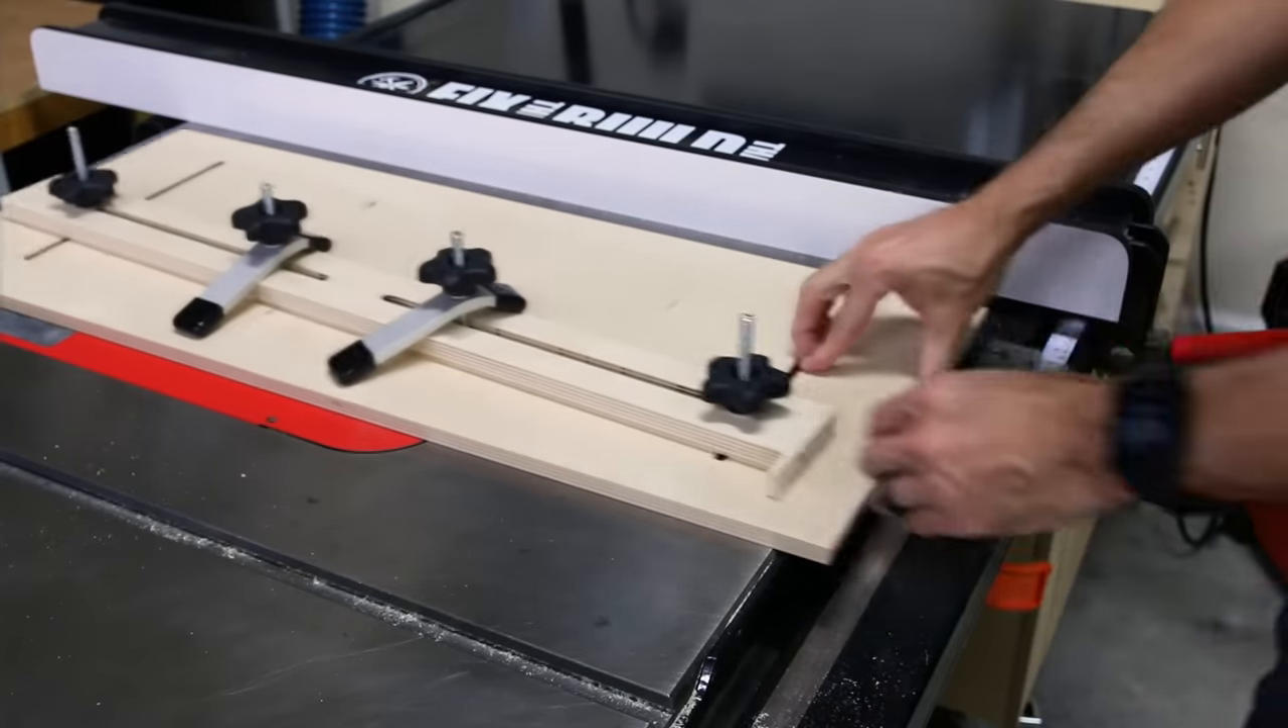The bolts are a little long for the adjustment knobs I'm going to cut those to size later but you want to leave the hold down bolts as long as you can to help clamp thick workpieces.